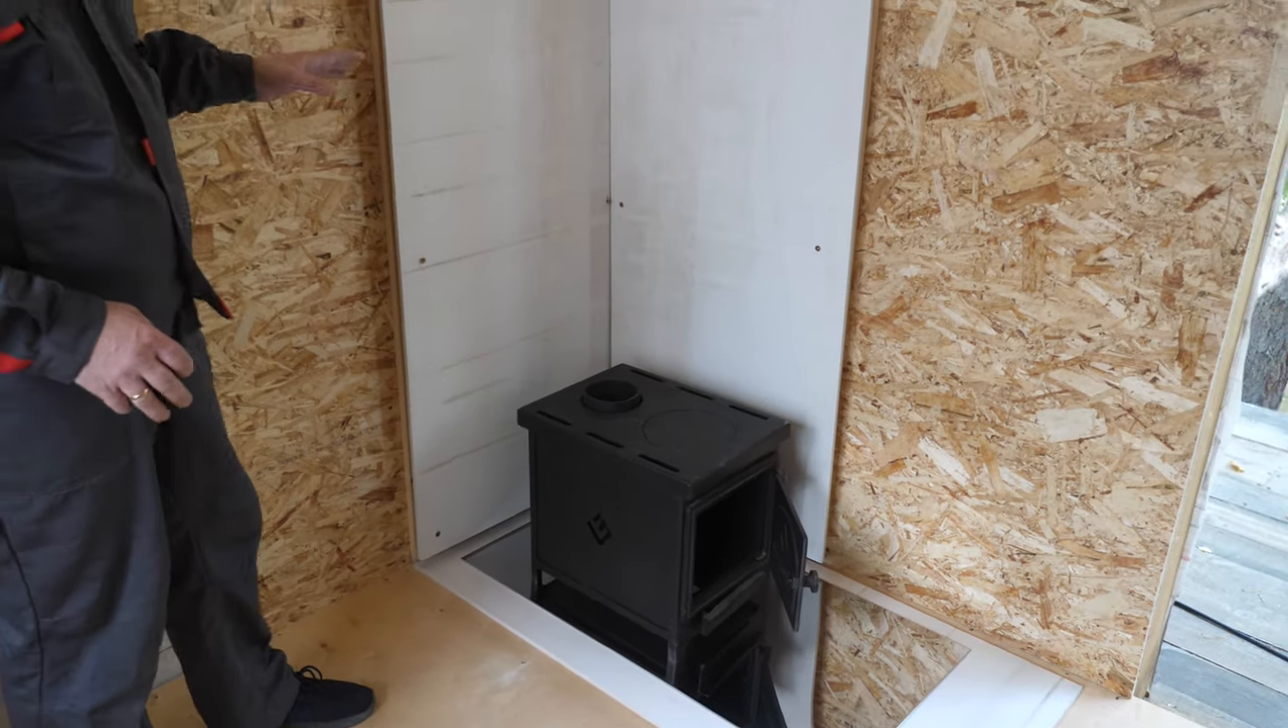Сейчас мы положили лист термалики потом притопочный лист и поставили печь но мы сейчас пока просто прикидываем монтаж дымохода еще не ведем.